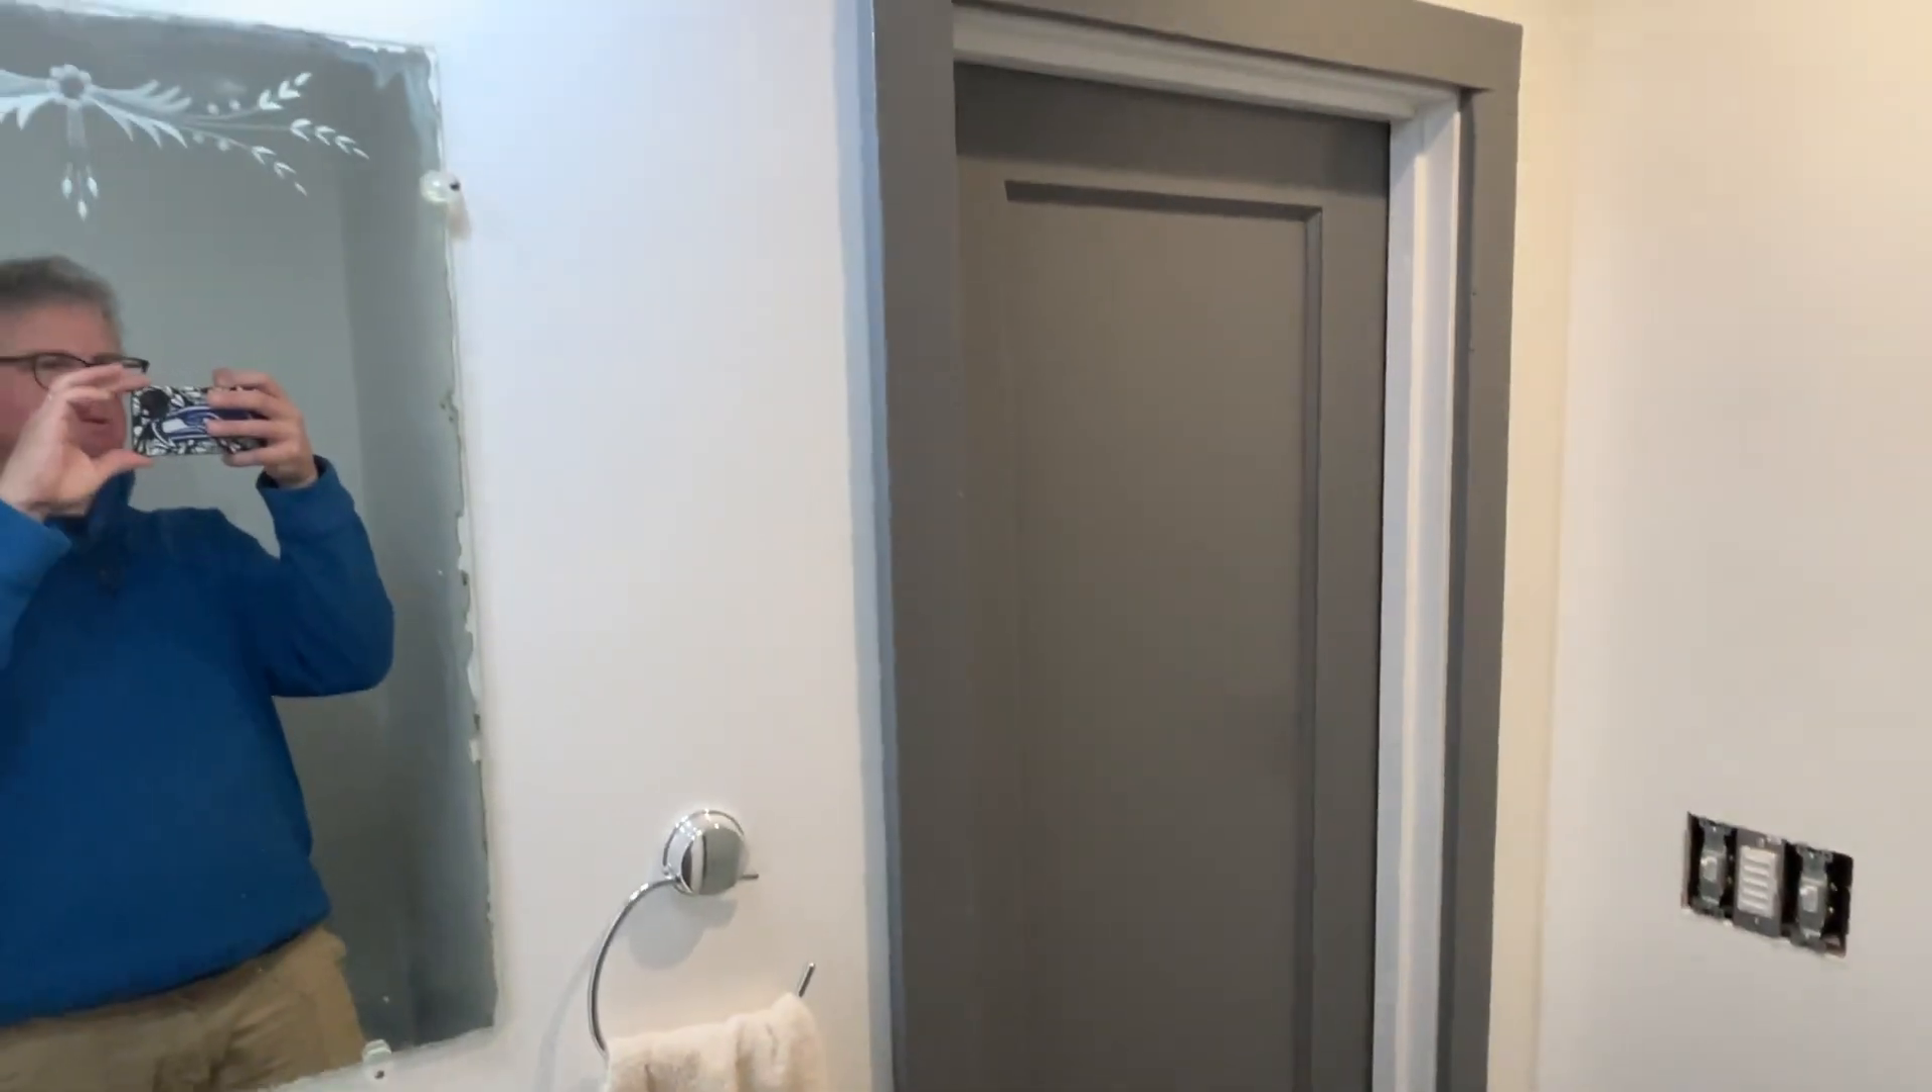Bathroom trim is in and all of that.